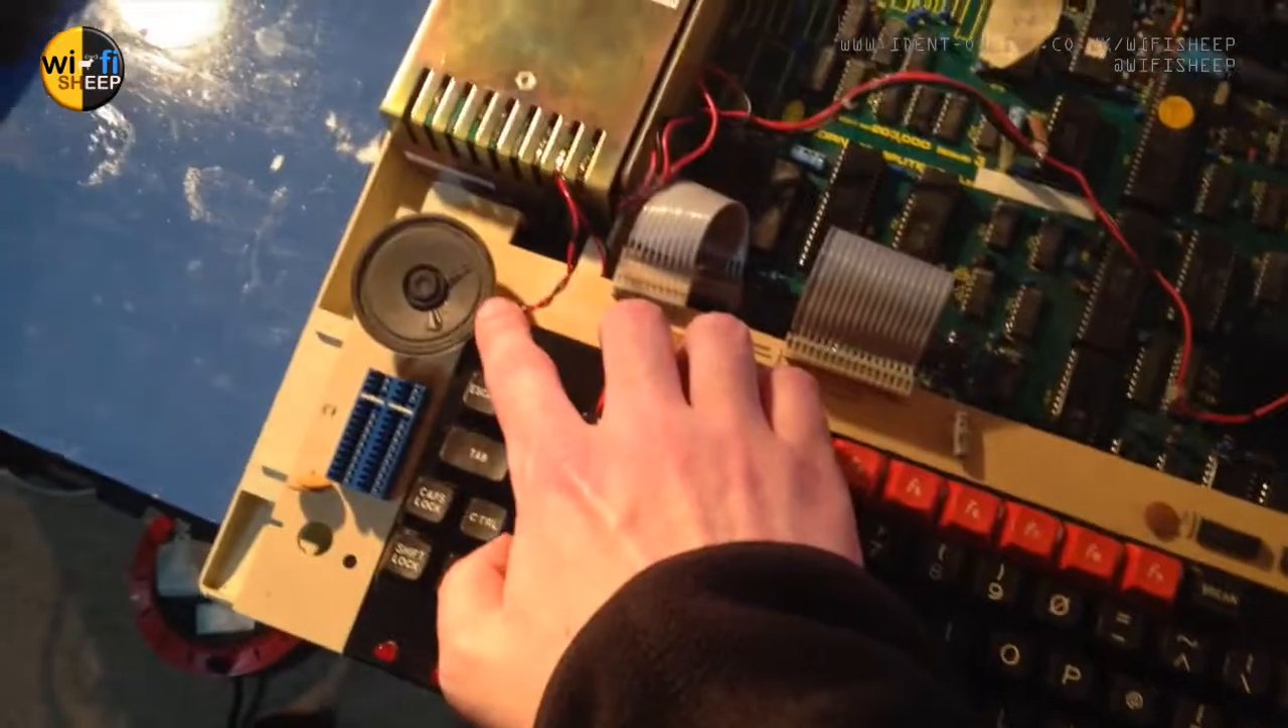Okay so I've just temporarily reattached the keyboard put the ribbon lead back in speakers back in.